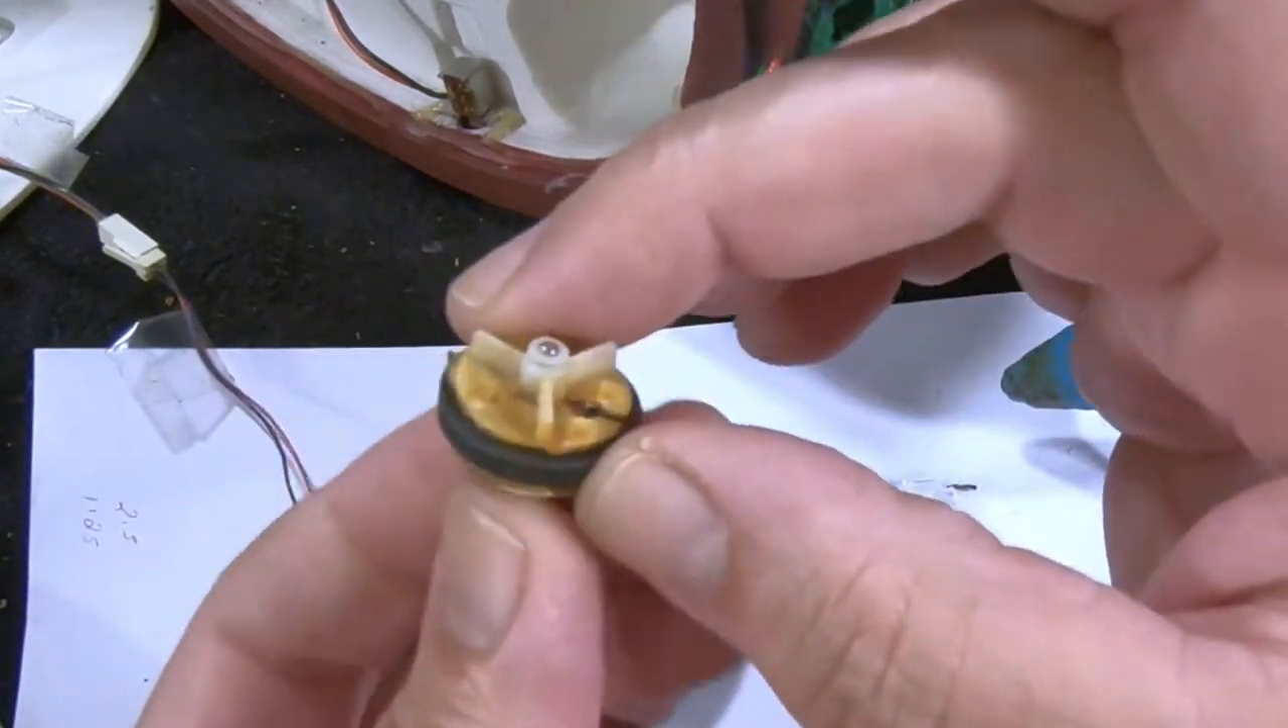The impeller is now attached to the magnet here and I have it reassembled on this on the assembly and I'm gonna go ahead and put it on the motor here.